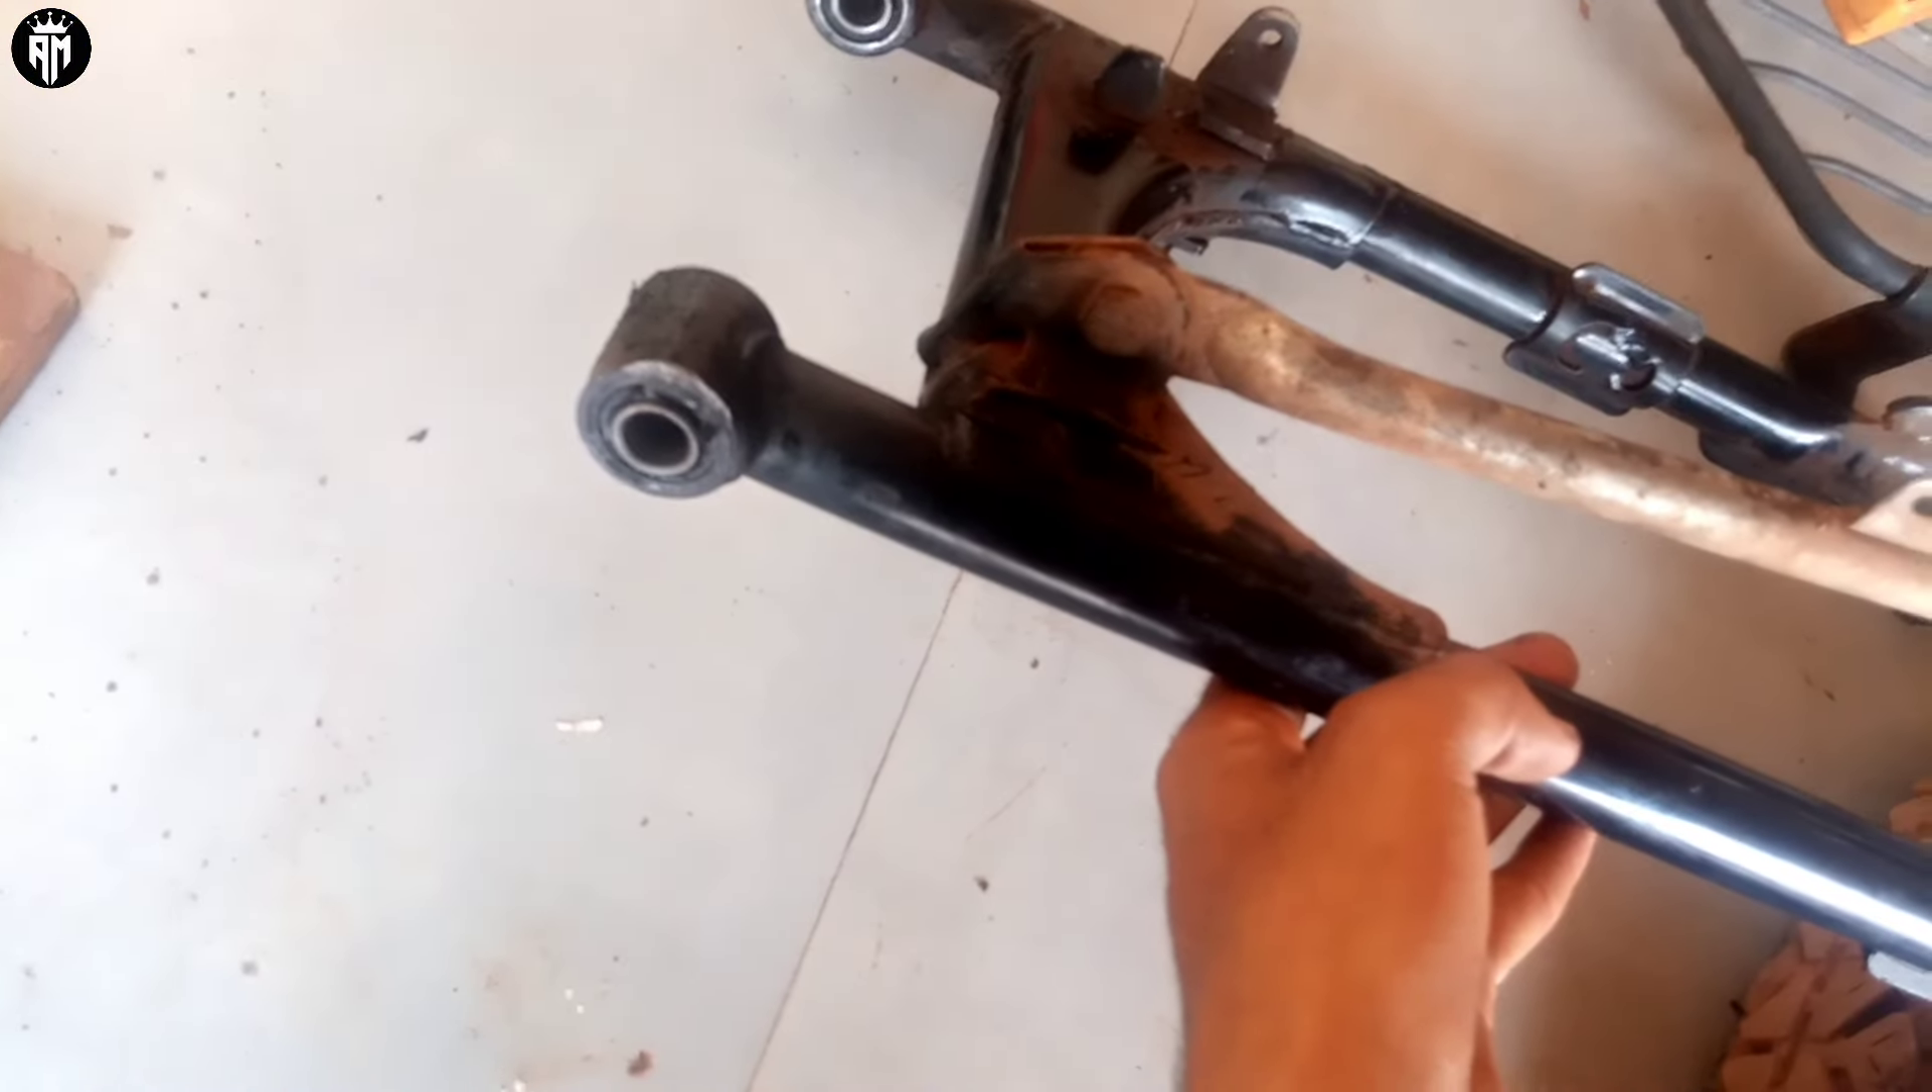हम बुशिंग को अभी प्रेस कर दिया यहां पर देख सकते हैं।